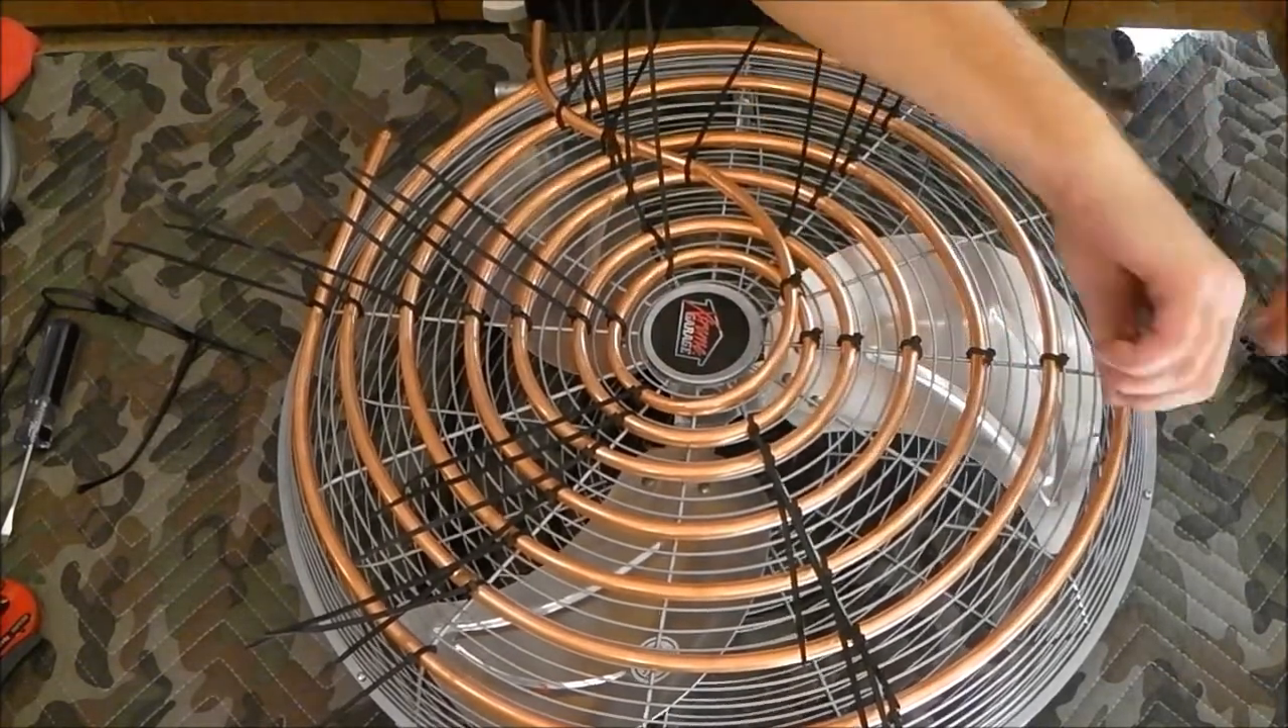We've got the coil all zip tied on now.